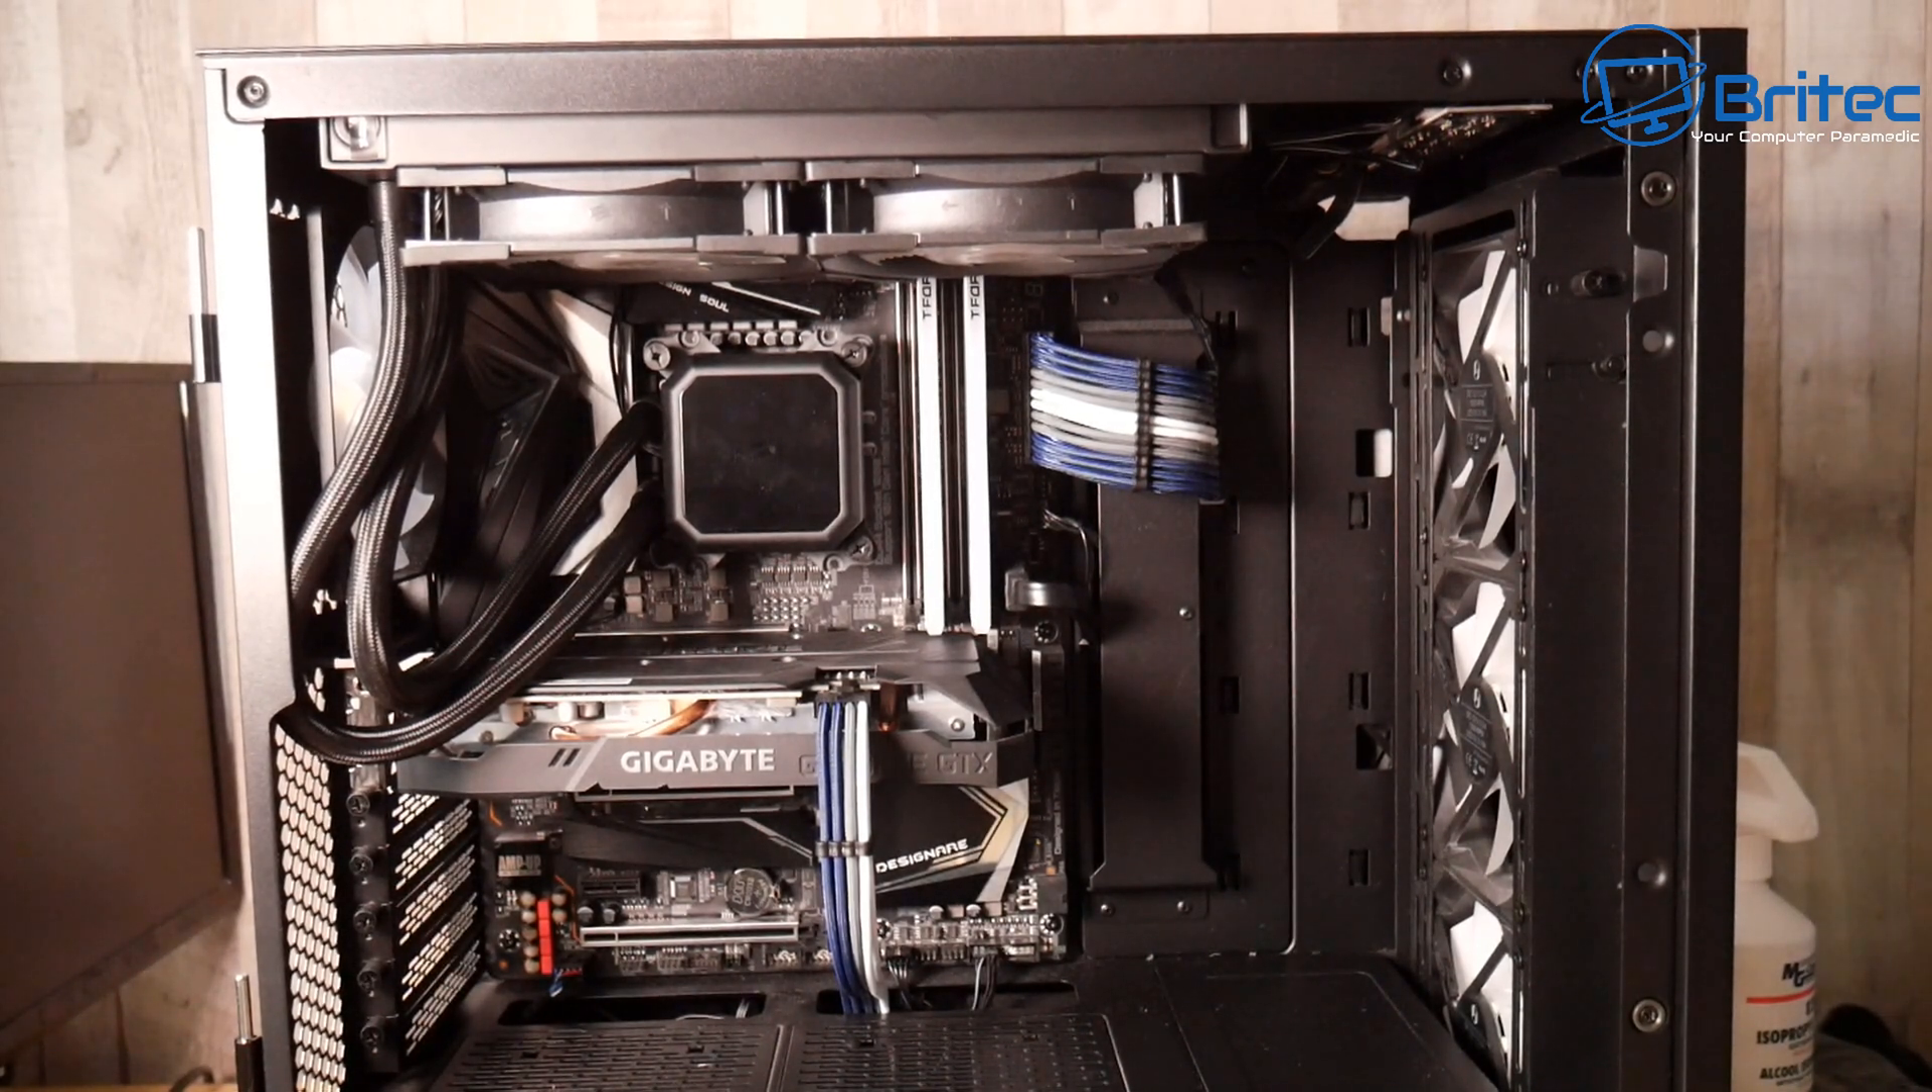Next we've got a graphics card back in and there we are. It's all done.